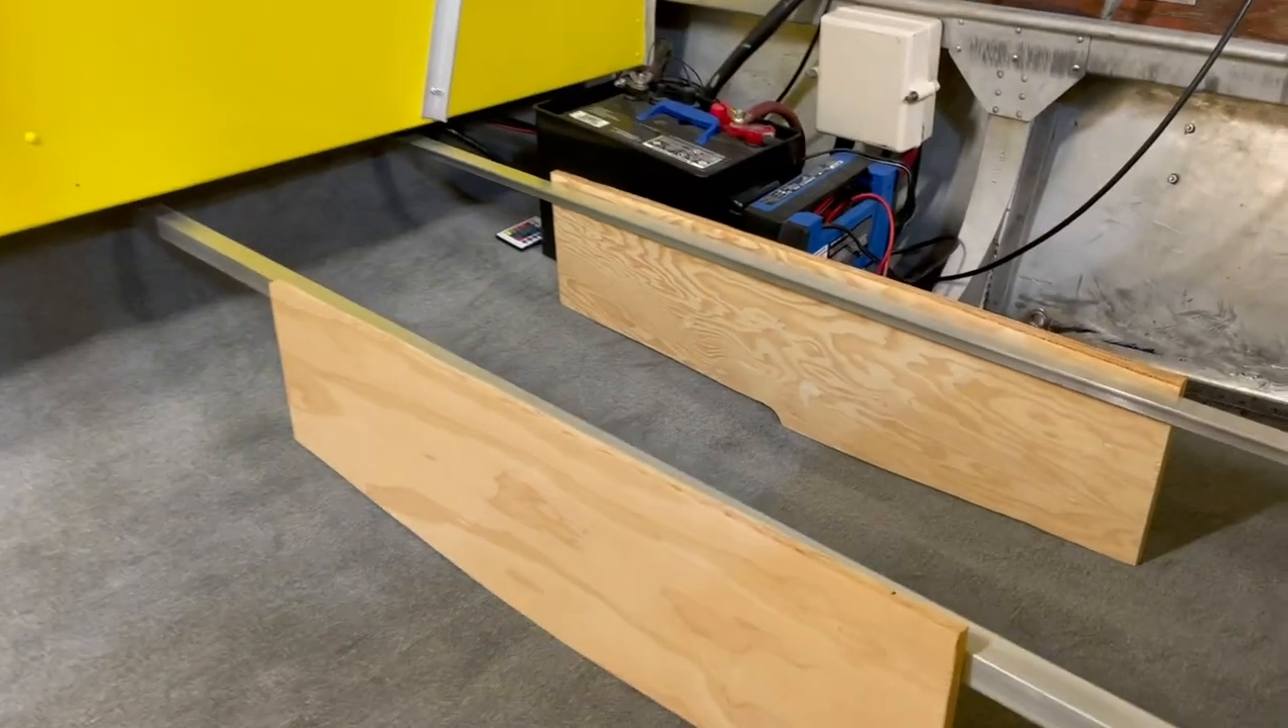The boards have been cut, and they're just set in place right now. I don't have the L-brackets to mount these to the floor yet.